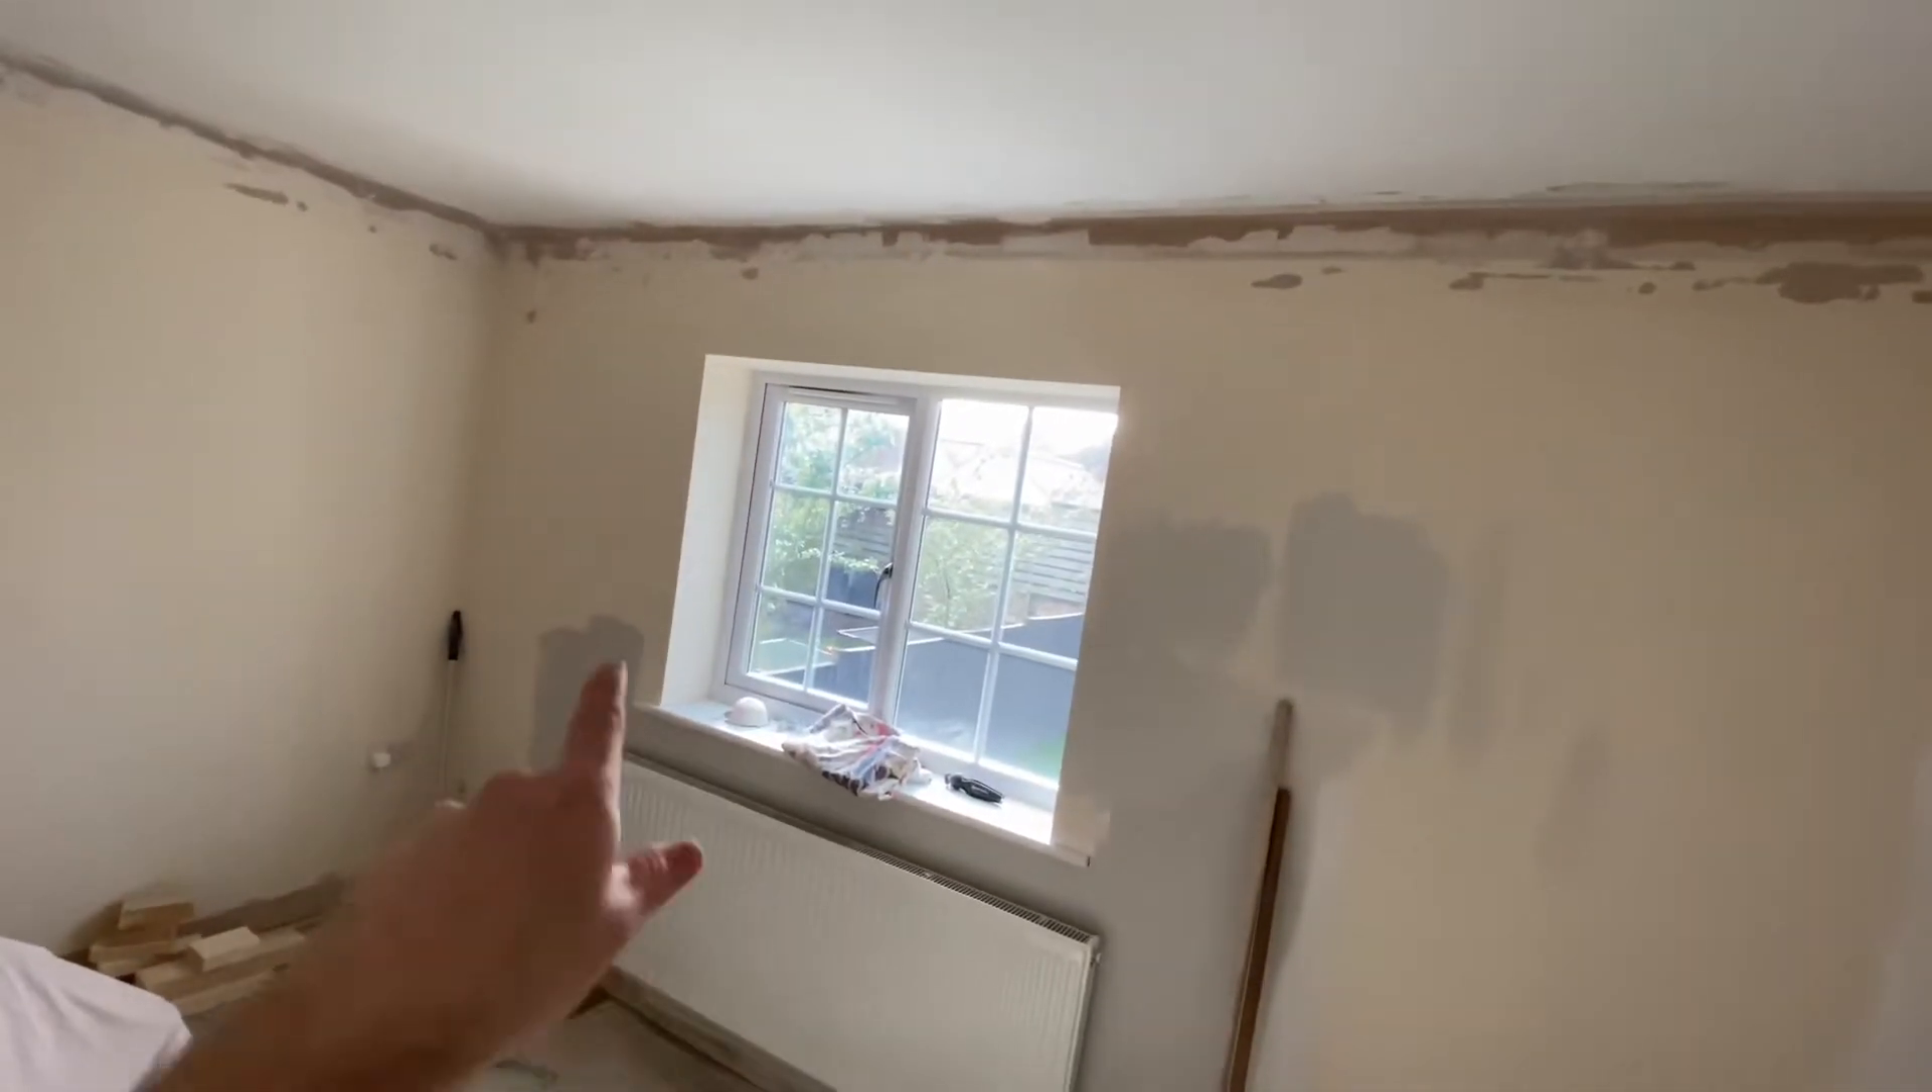We've still got the coving to put up.